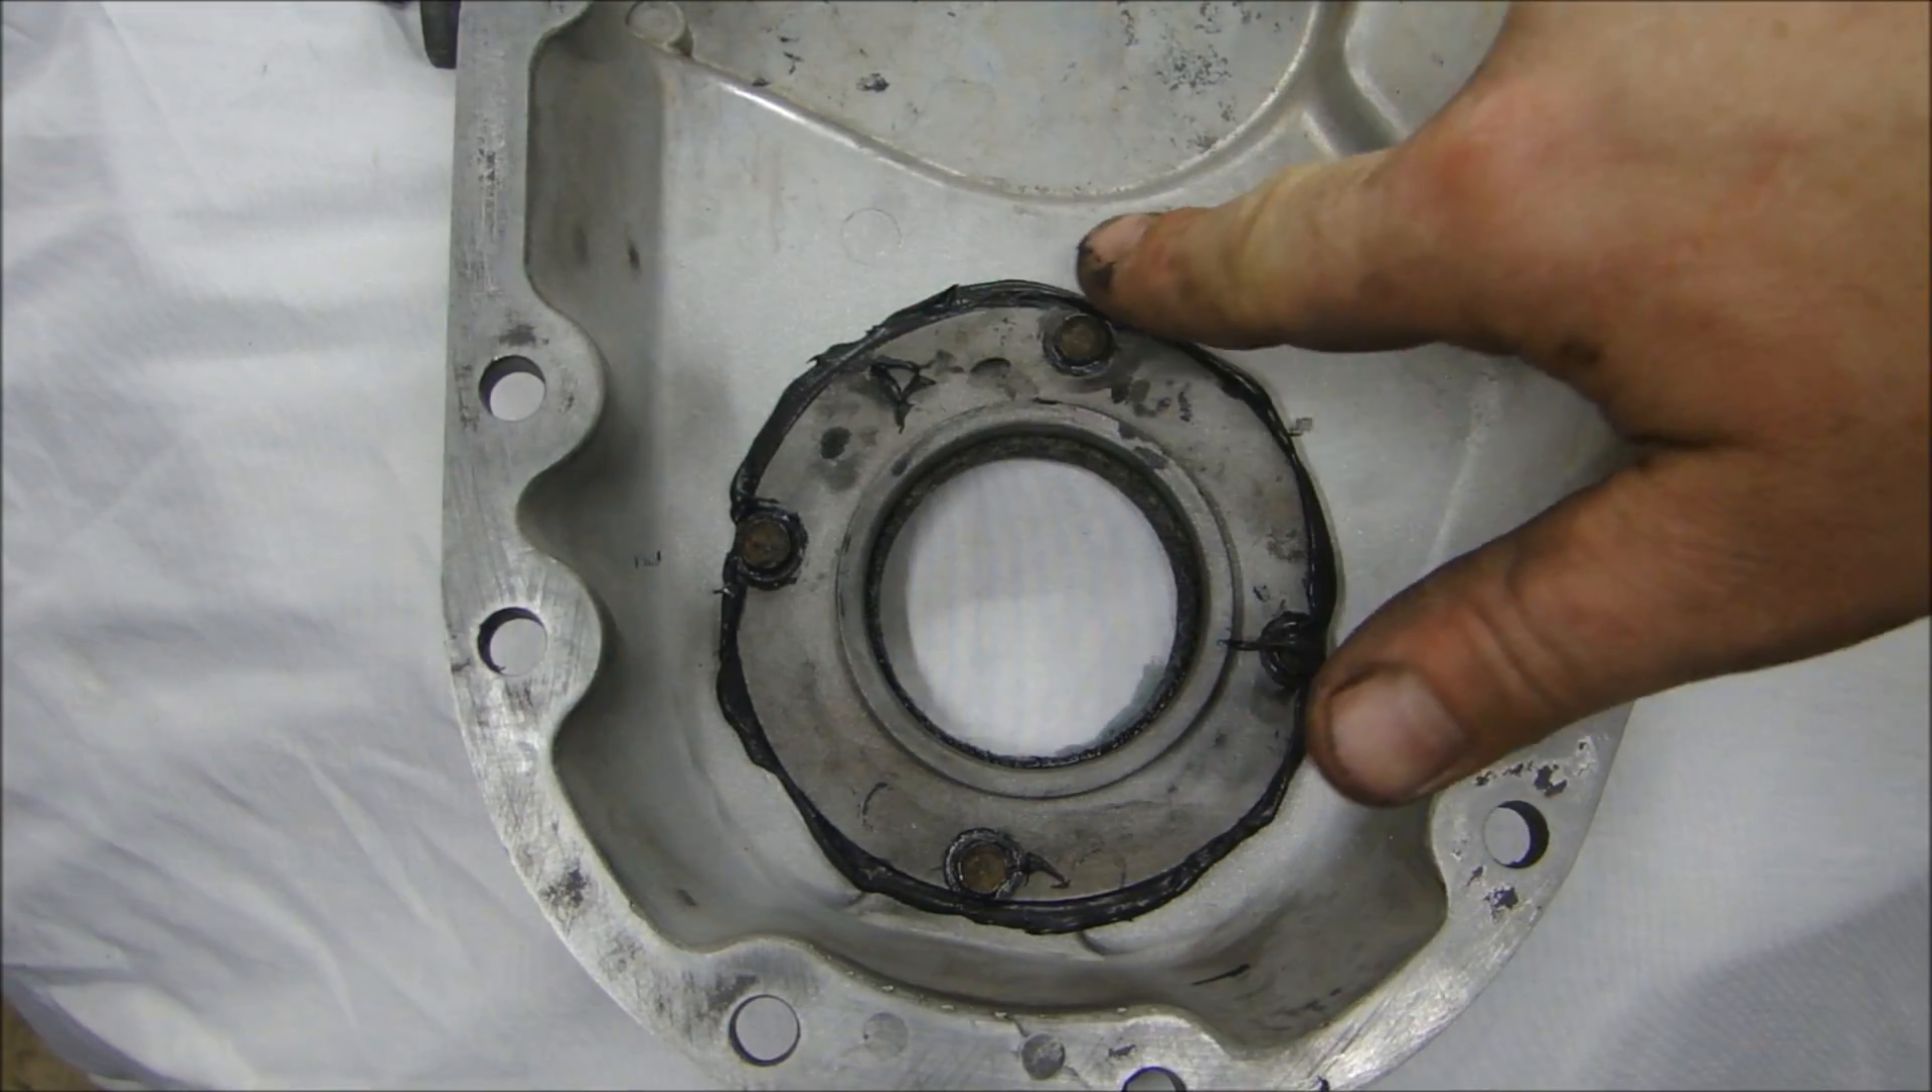Now, after all the screws are tightened, you can see the squeeze out all the way around.